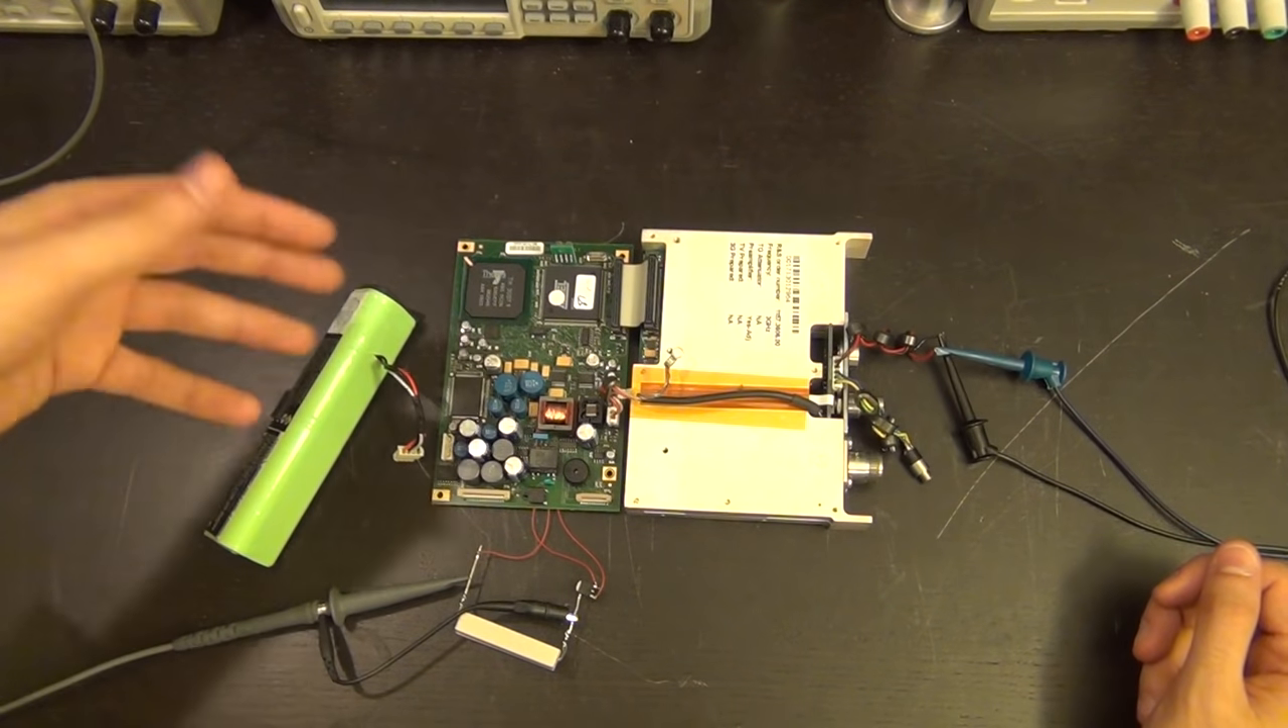I haven't plugged in the battery yet.